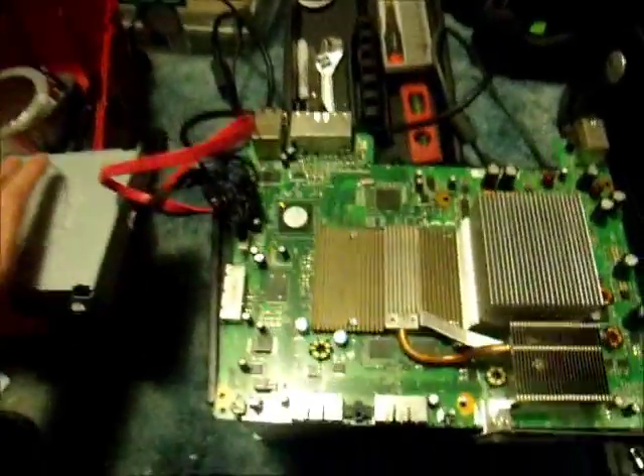As you can see I've removed the Xbox from its little shroud thing.